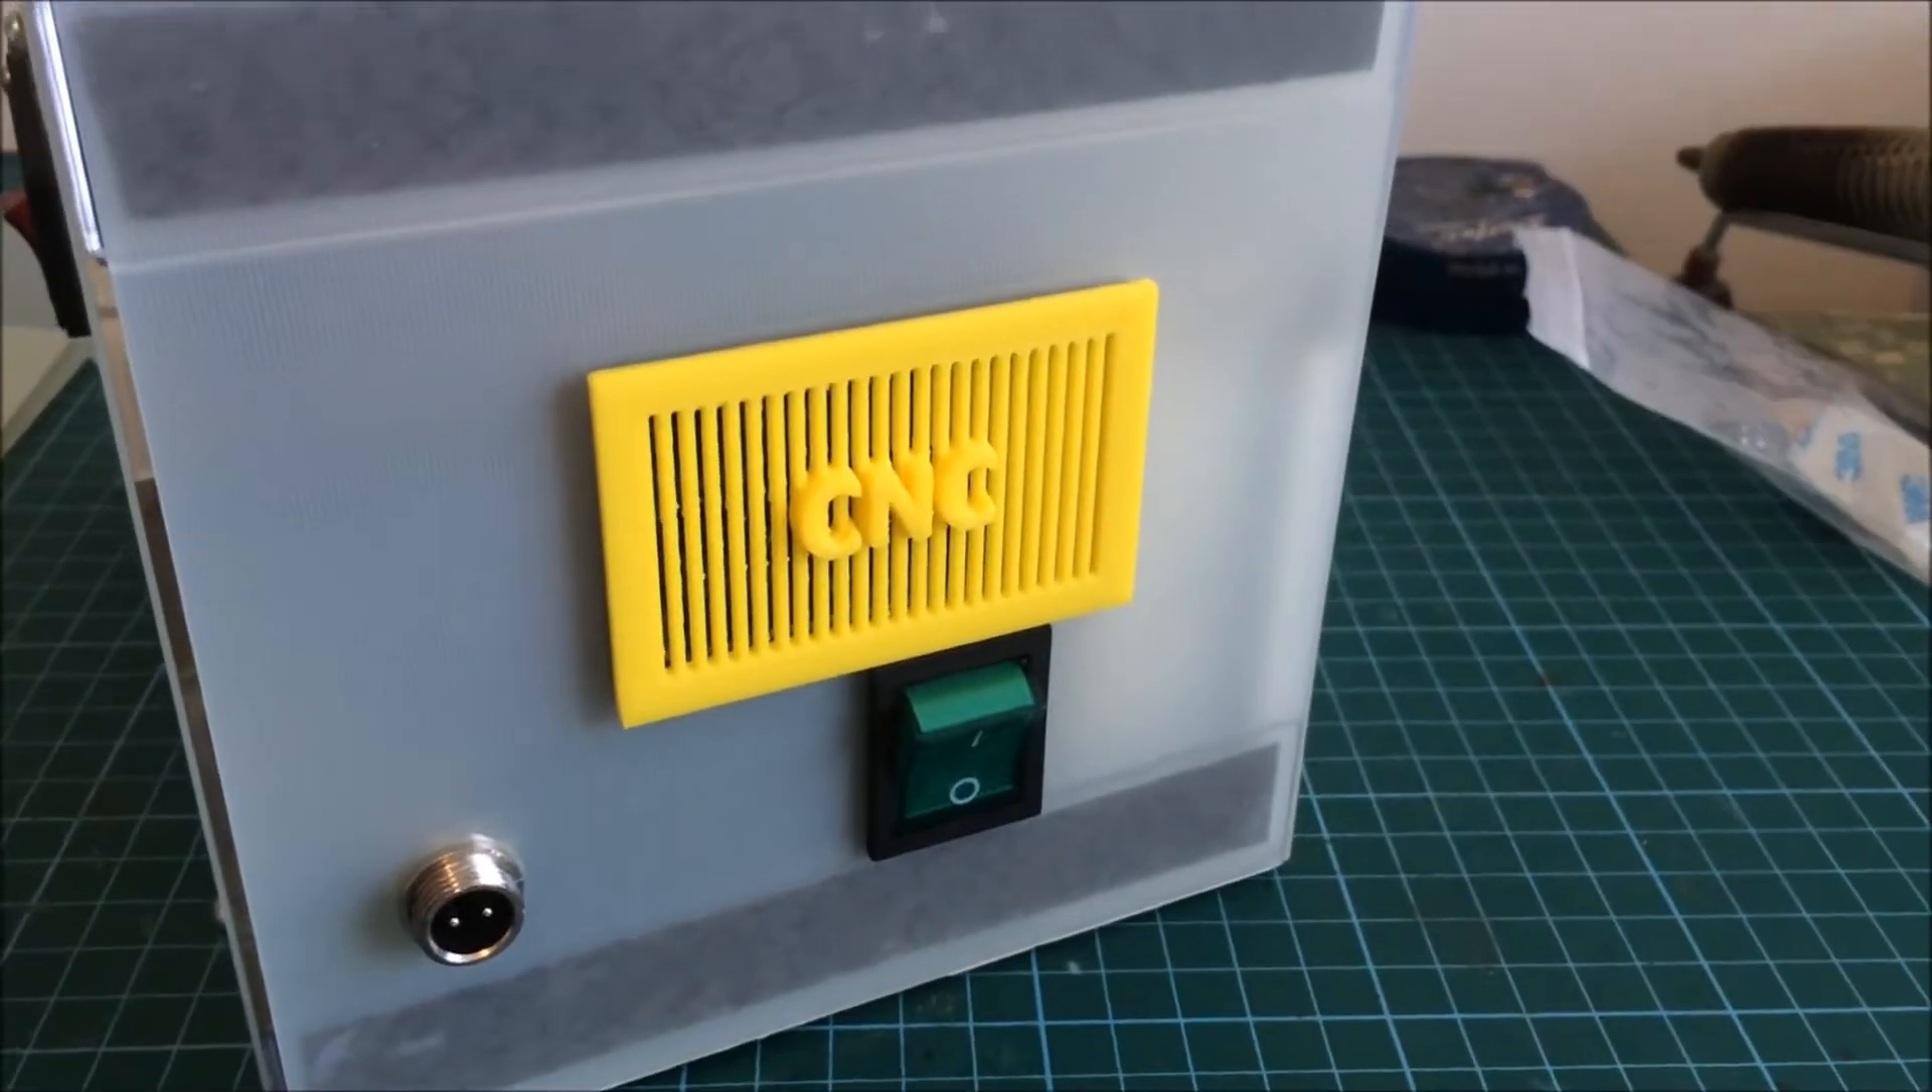And what has changed here is I have added the 3D printed air vents that allows cool air to enter.